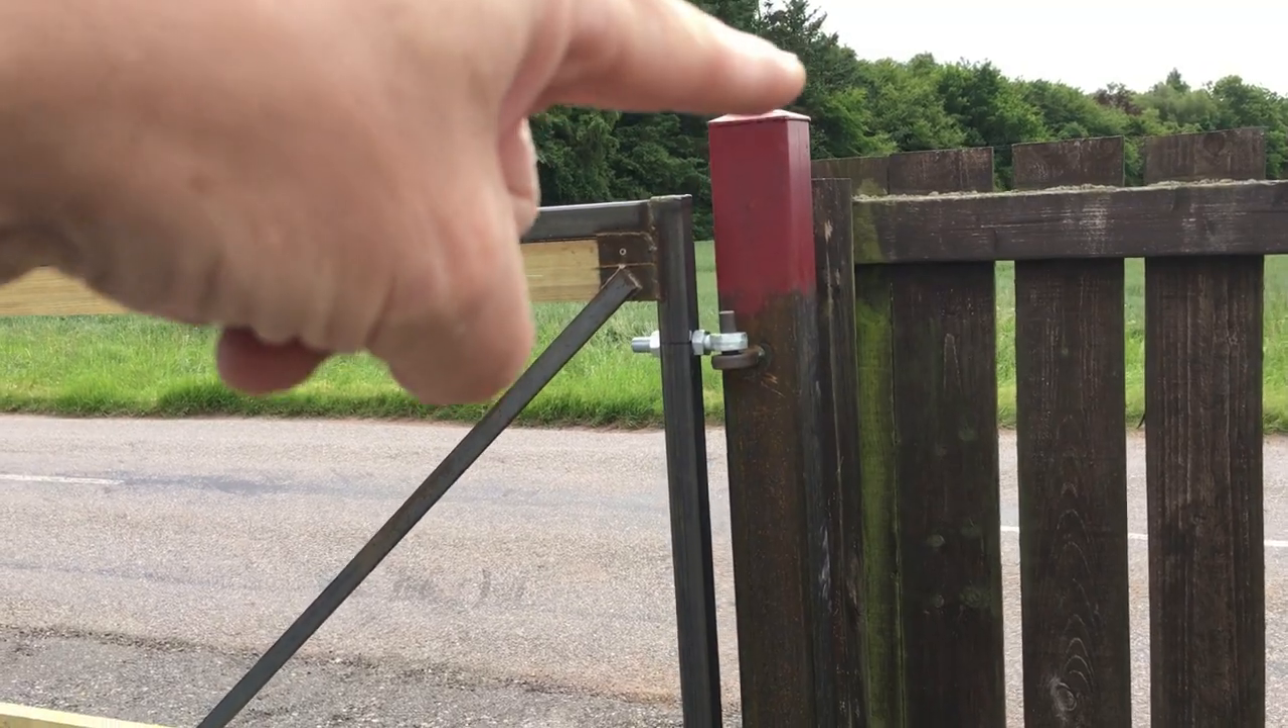So the posts have been capped off just to stop water ingress.